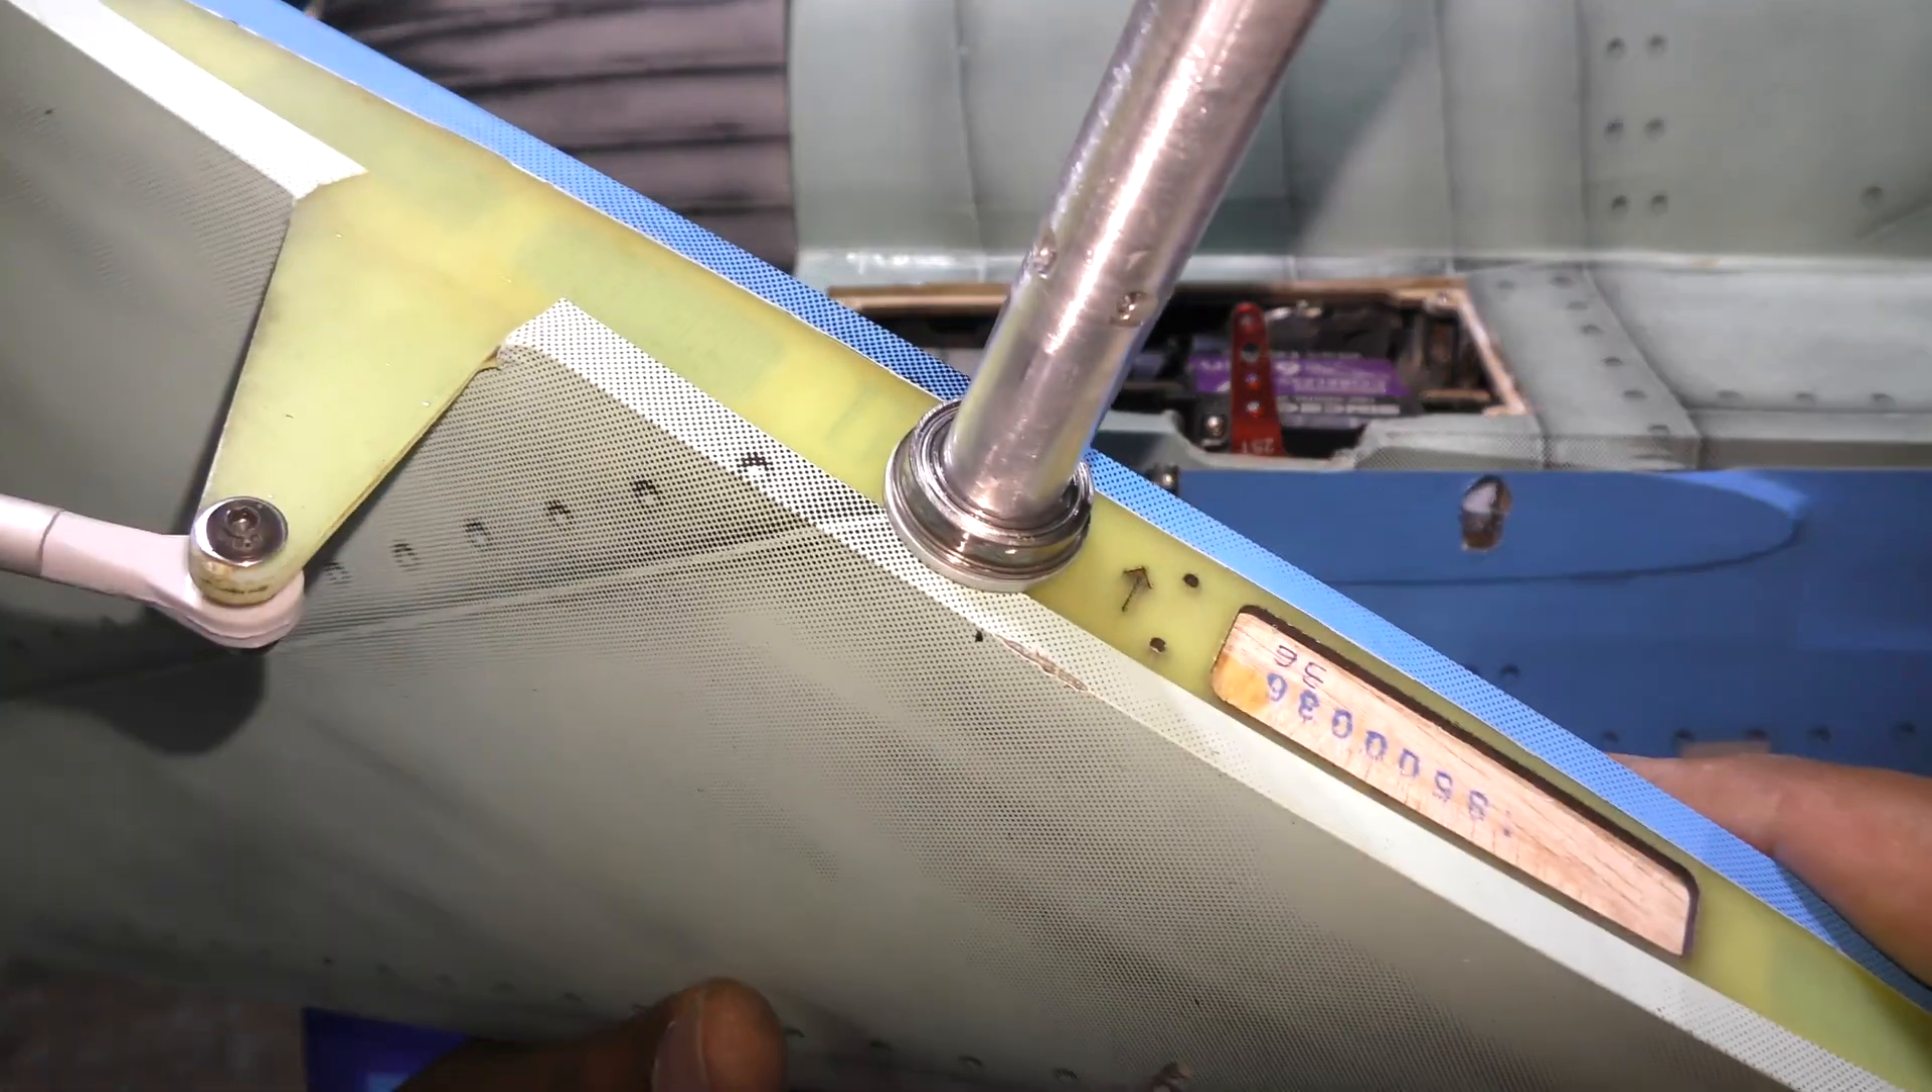How I'm planning to do that myself is I've already put the ball bearing with the flange facing outside as you can see there.